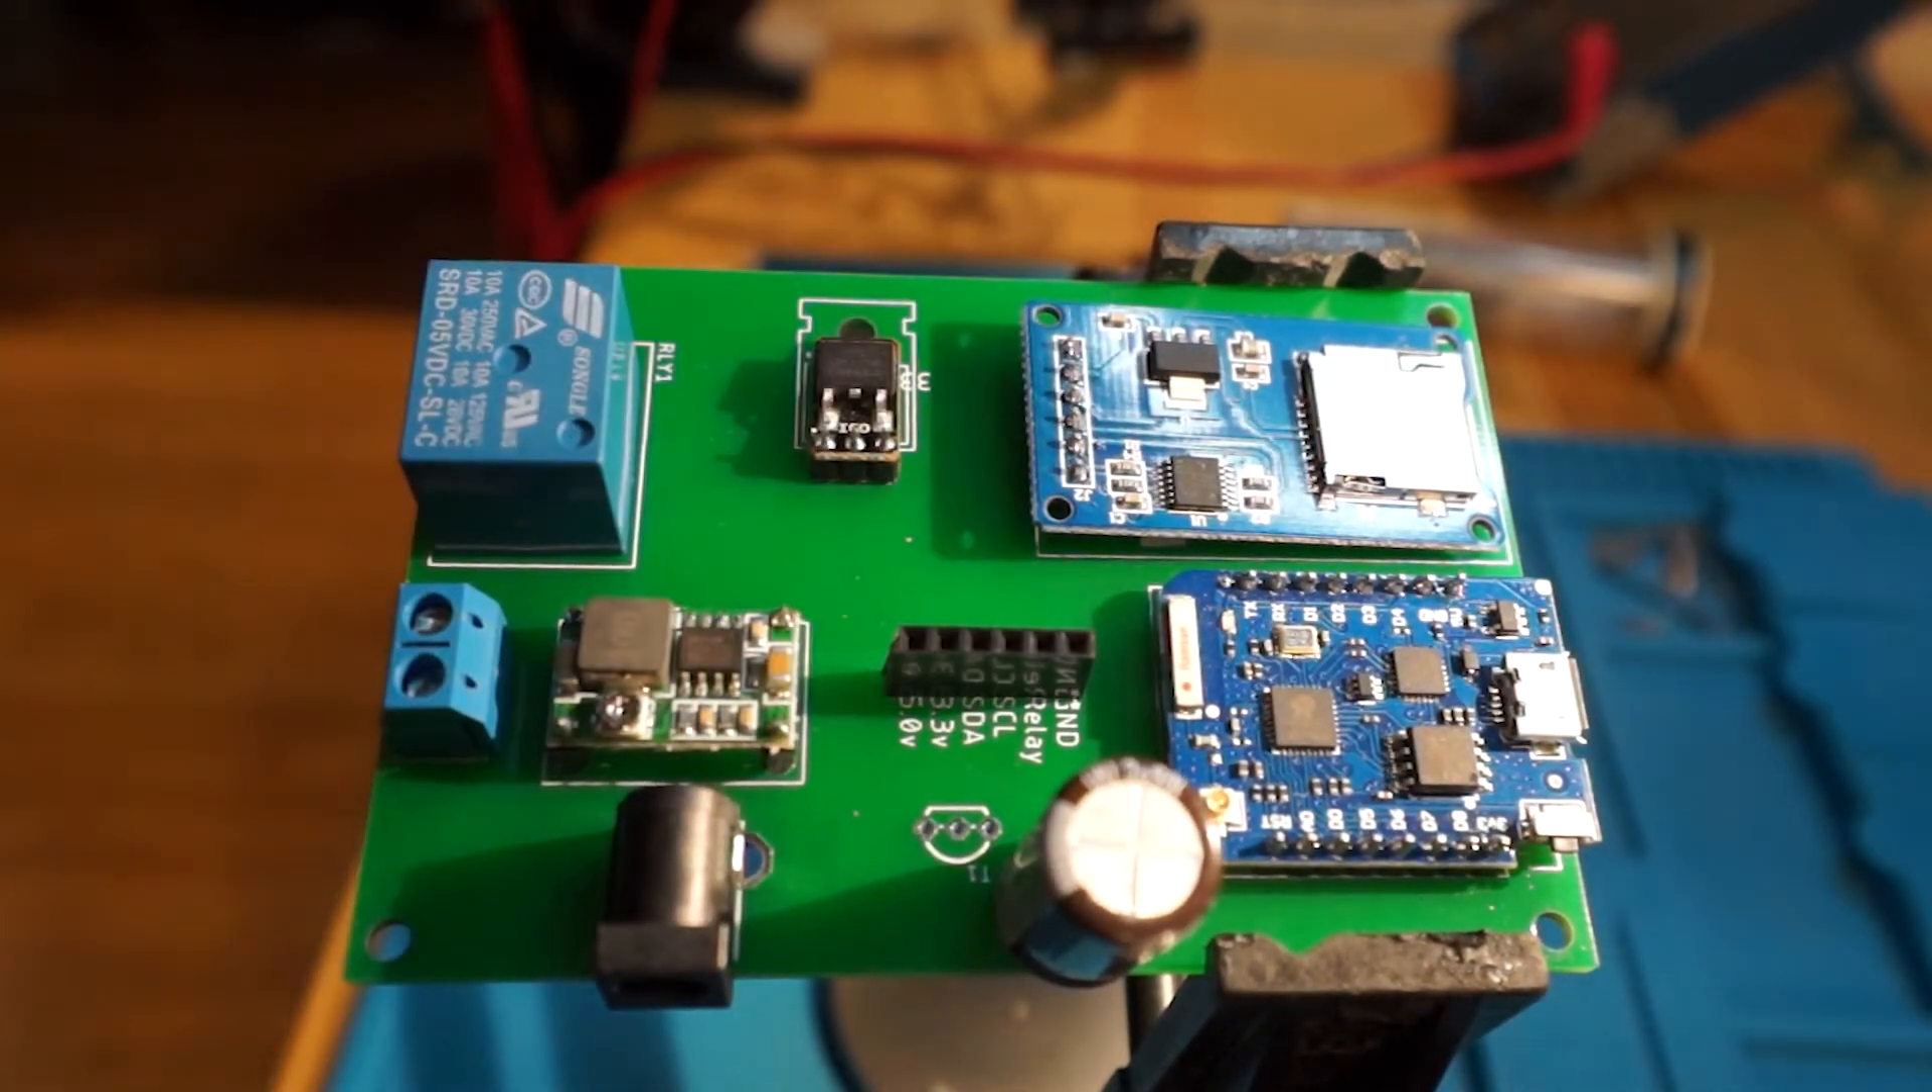You can see that placing the components was so easy everything fits absolutely perfectly.